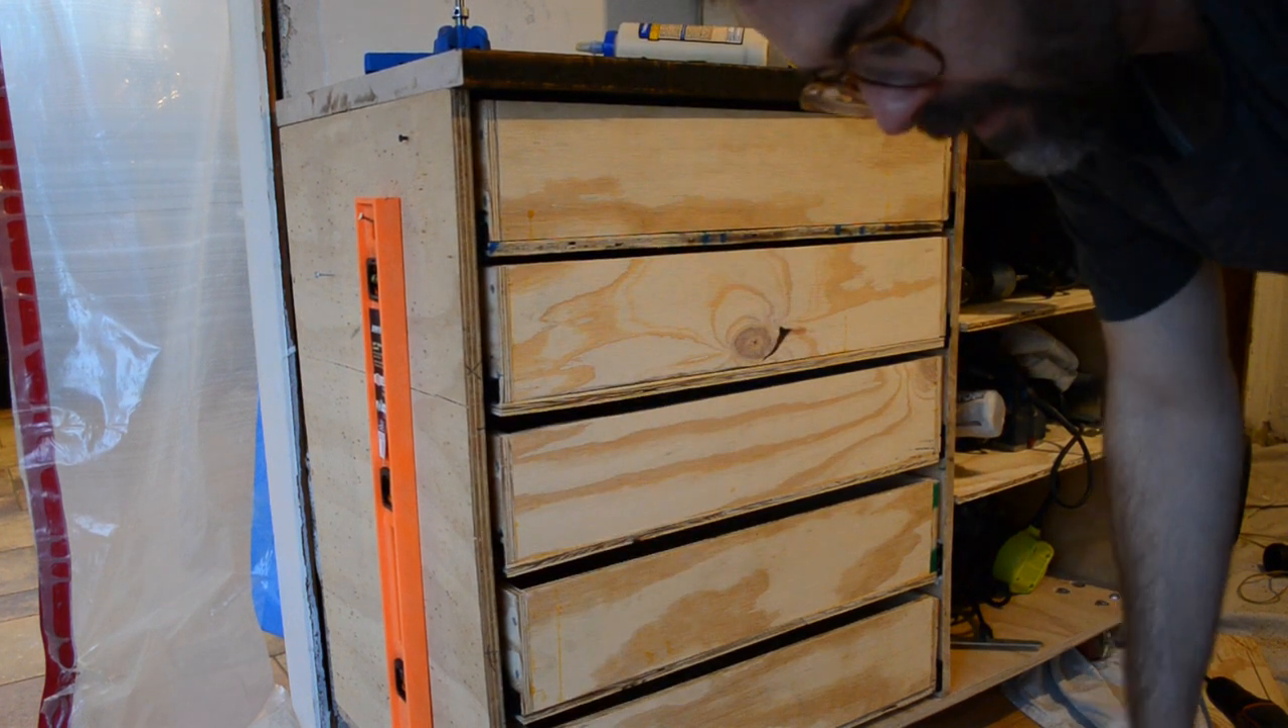The drawers are in. They are not perfectly straight.